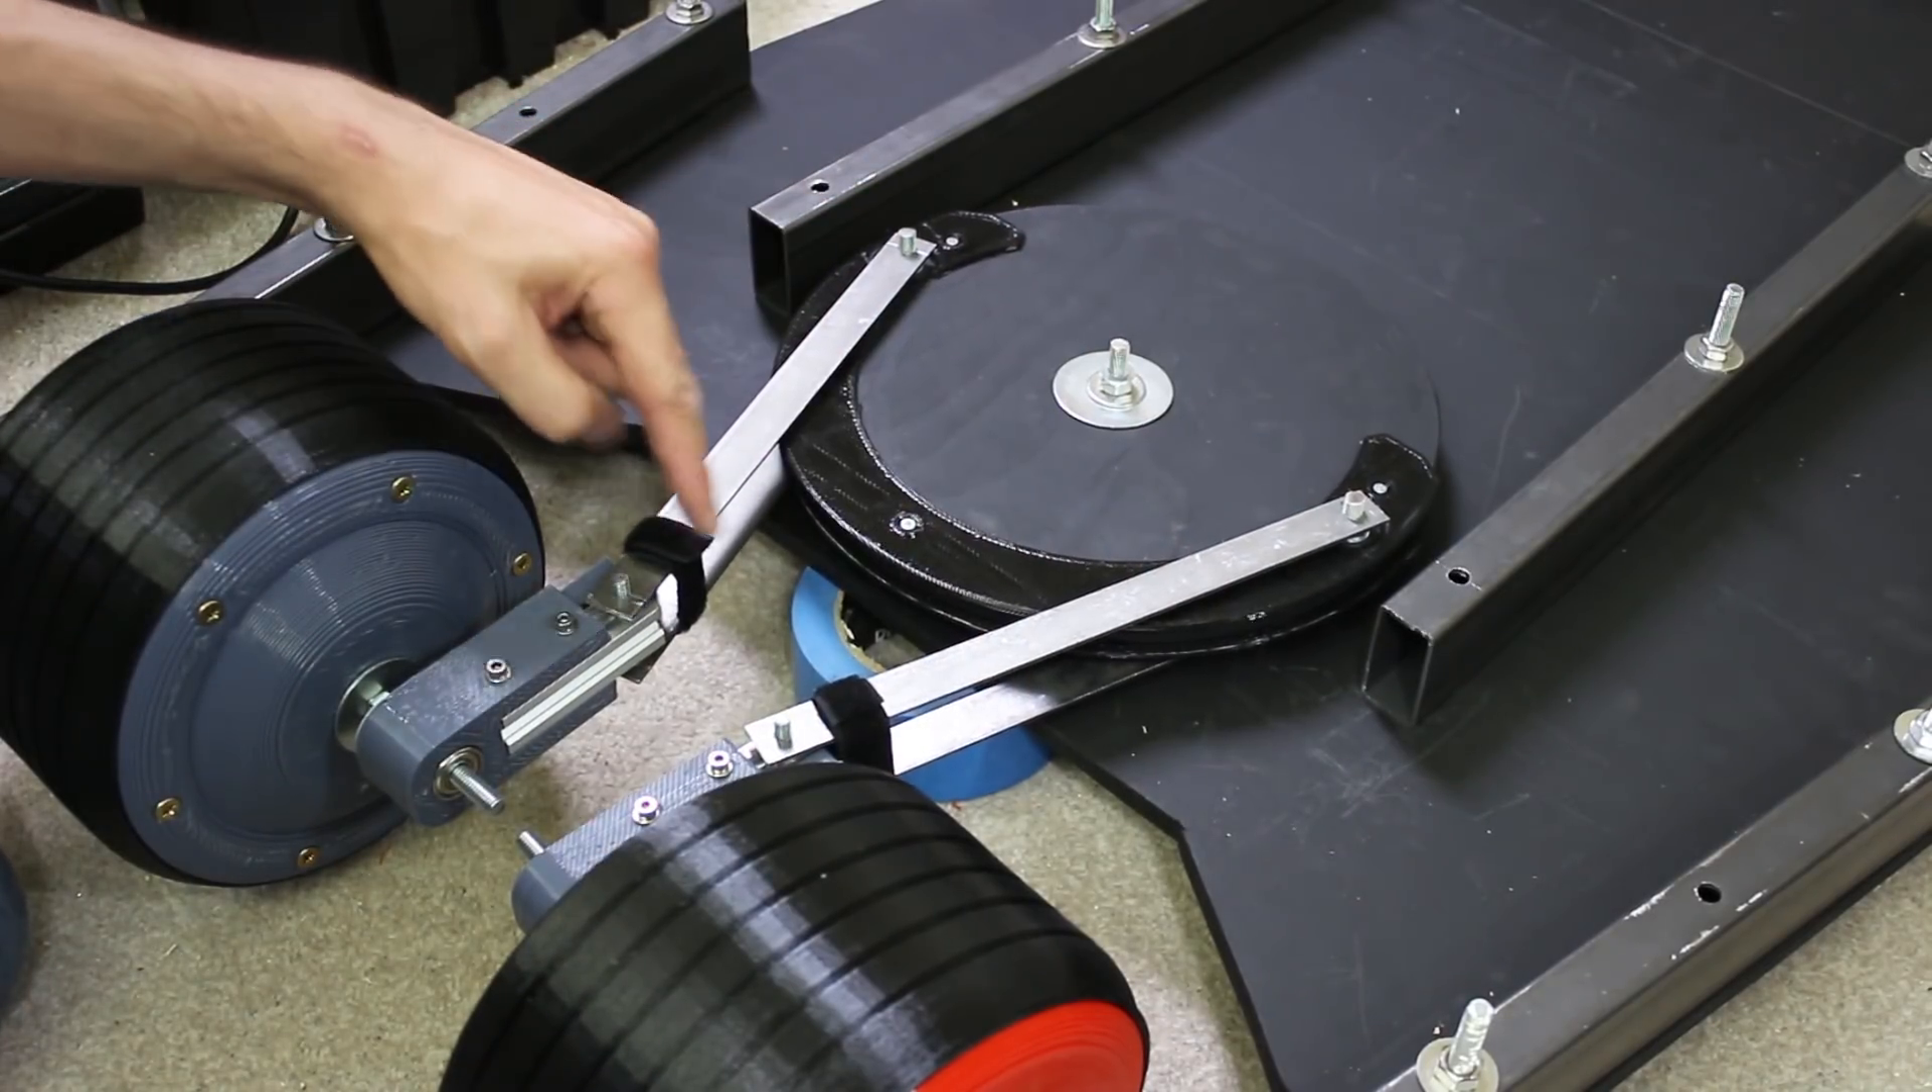I've added parallel links now they're just attached with velcro to each other to stop the bottom one falling off.